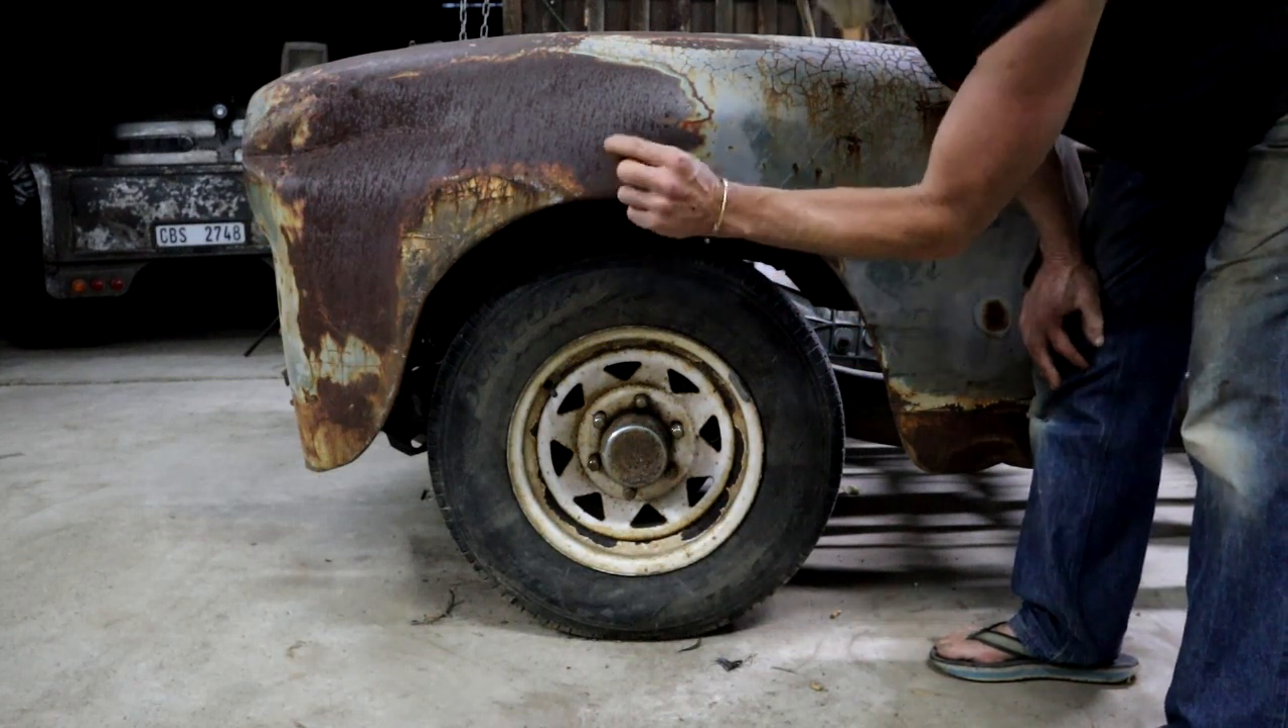The wheel is pretty nicely lined up in the wheel arch here. You could argue that it might have to move forward, maybe an inch at most. But I think it's pretty damn close.